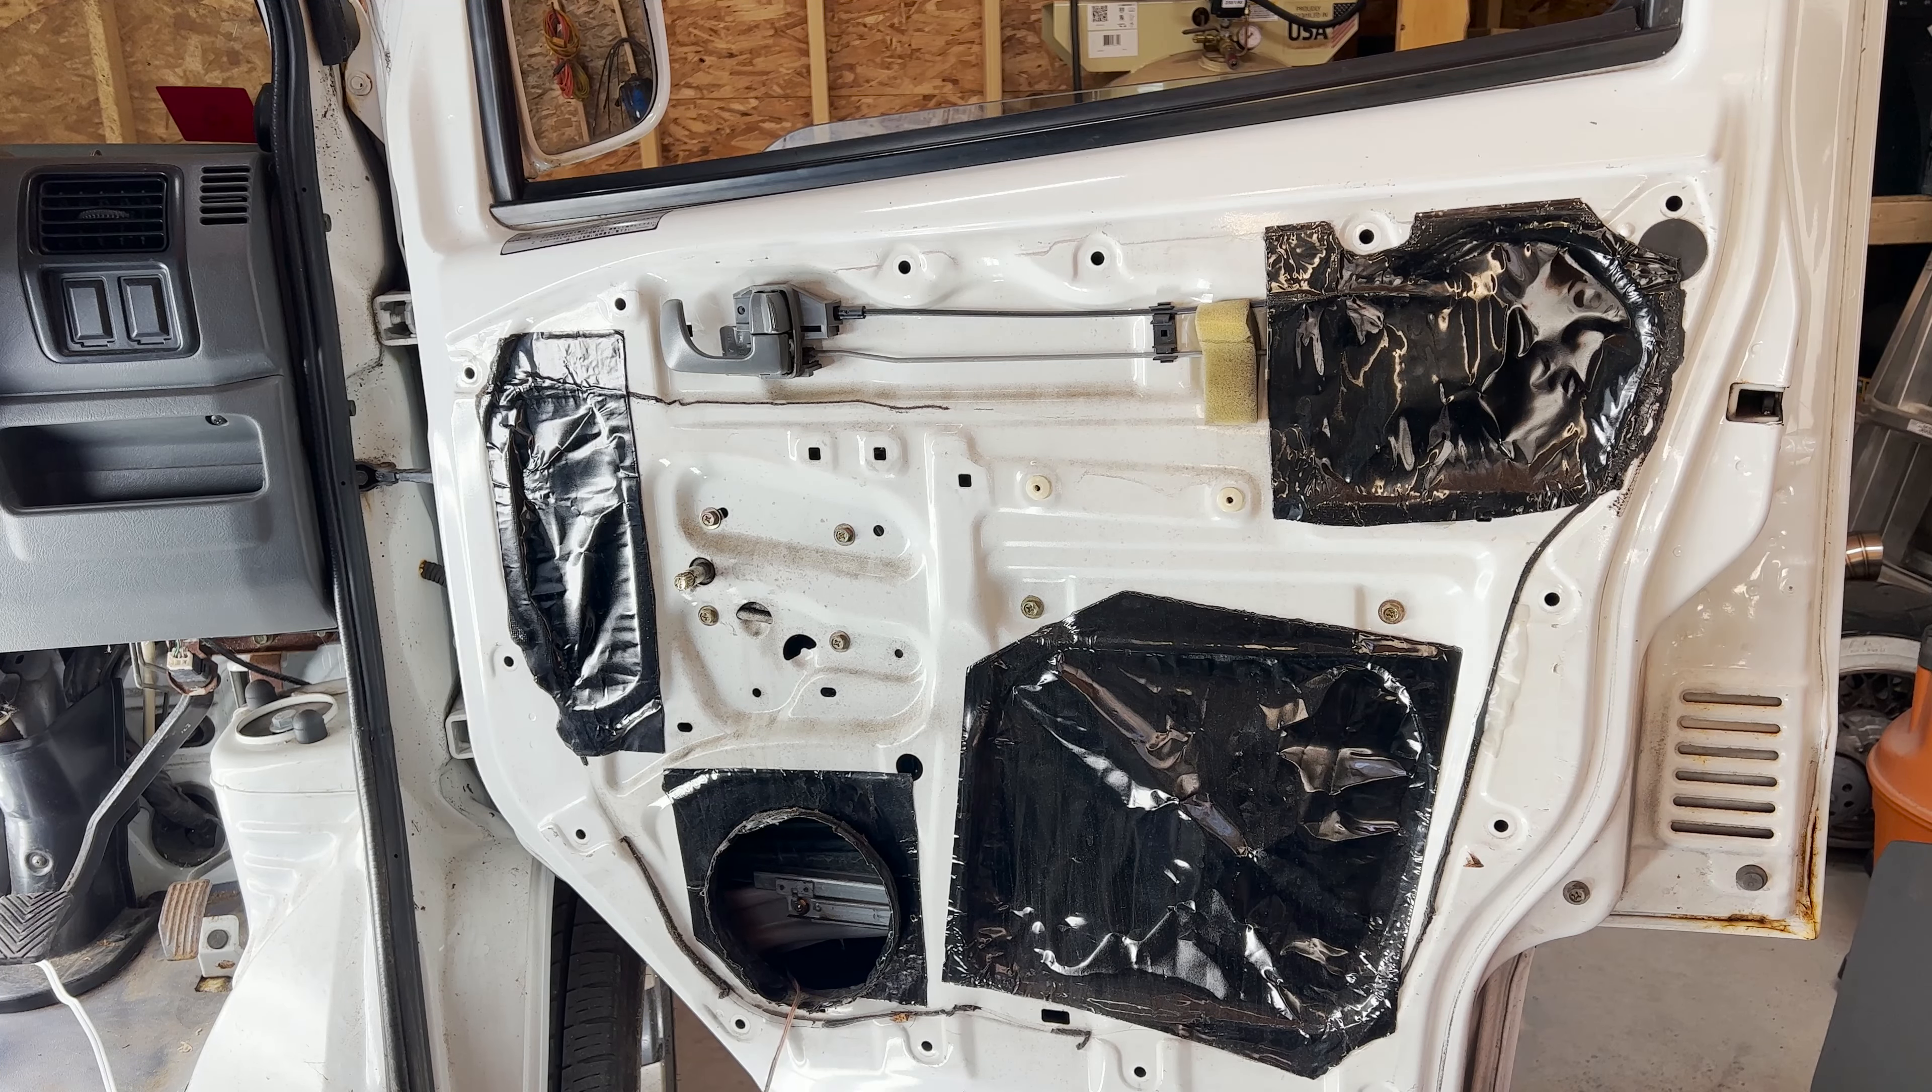Alright, so we have that door panel off now.